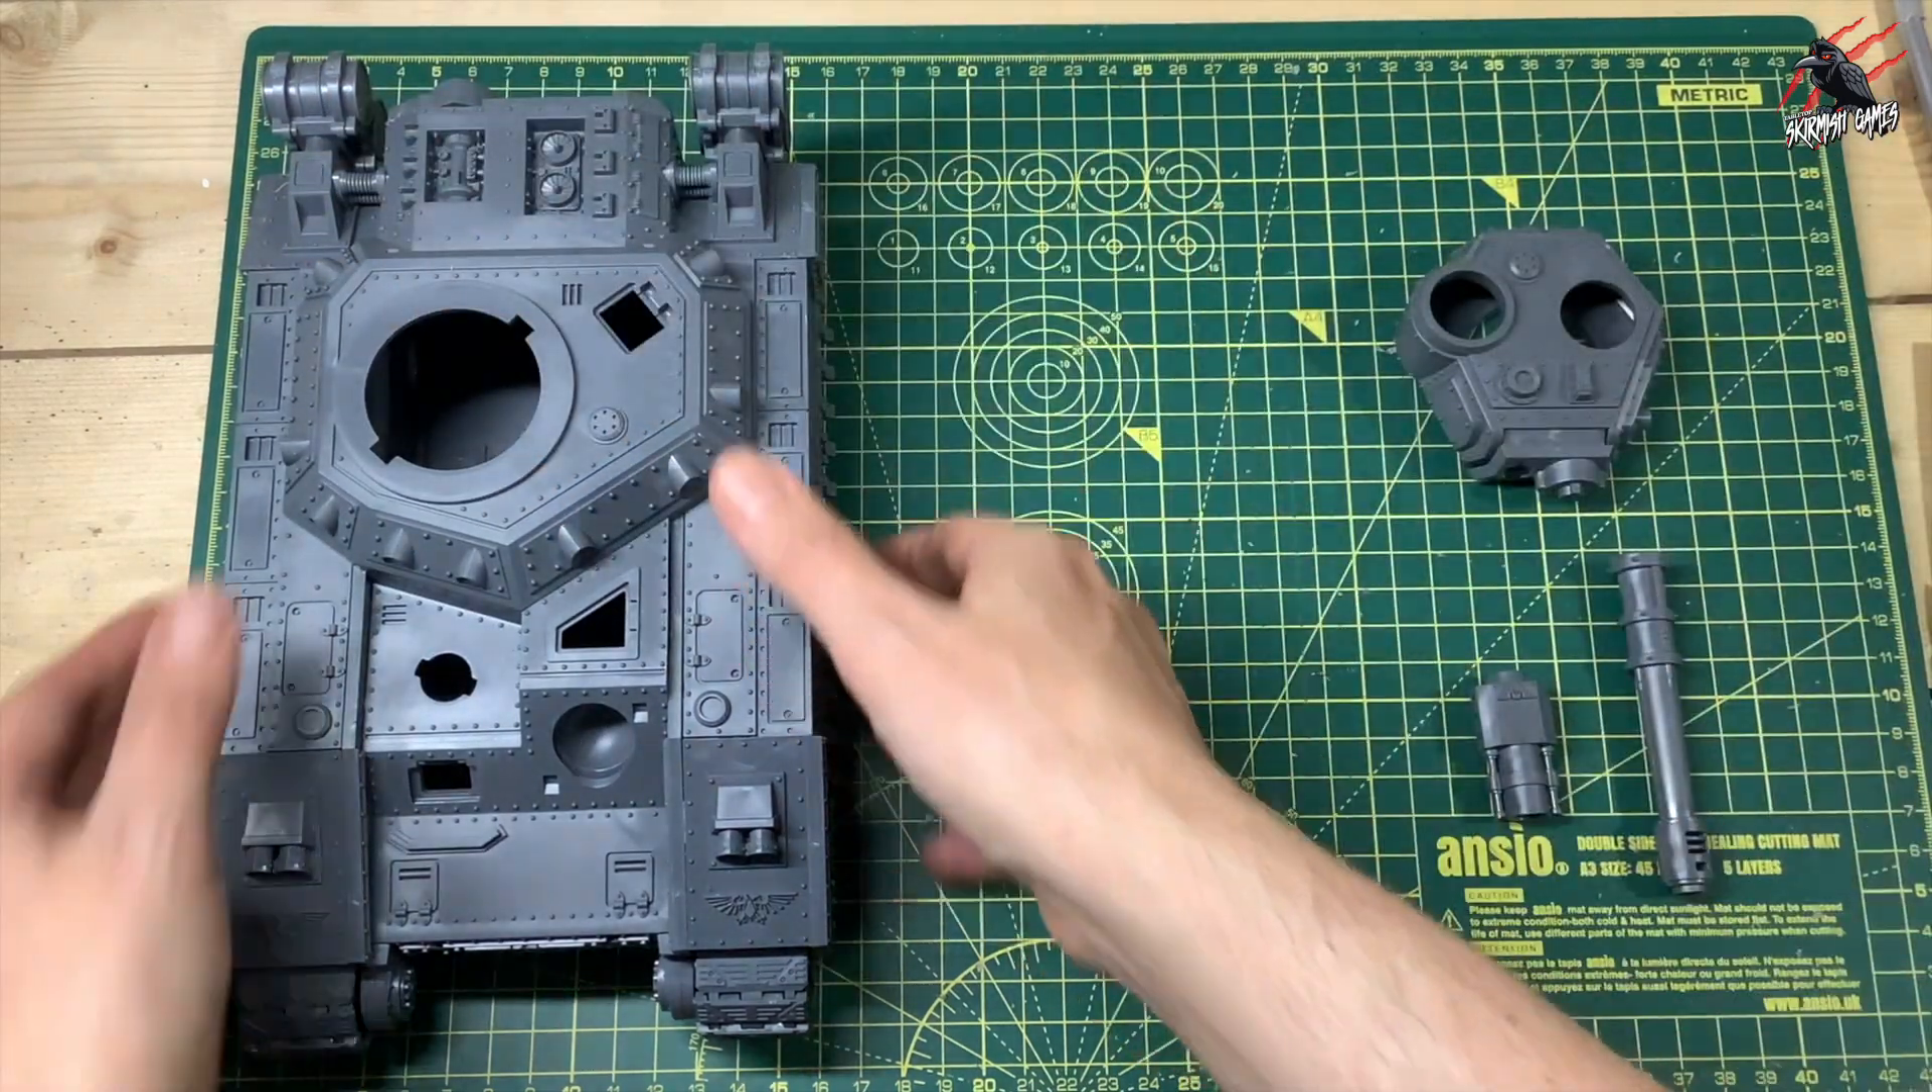And then for the turret I haven't glued that on because we're going to need to put tank commanders and hatches on and have some options later on.